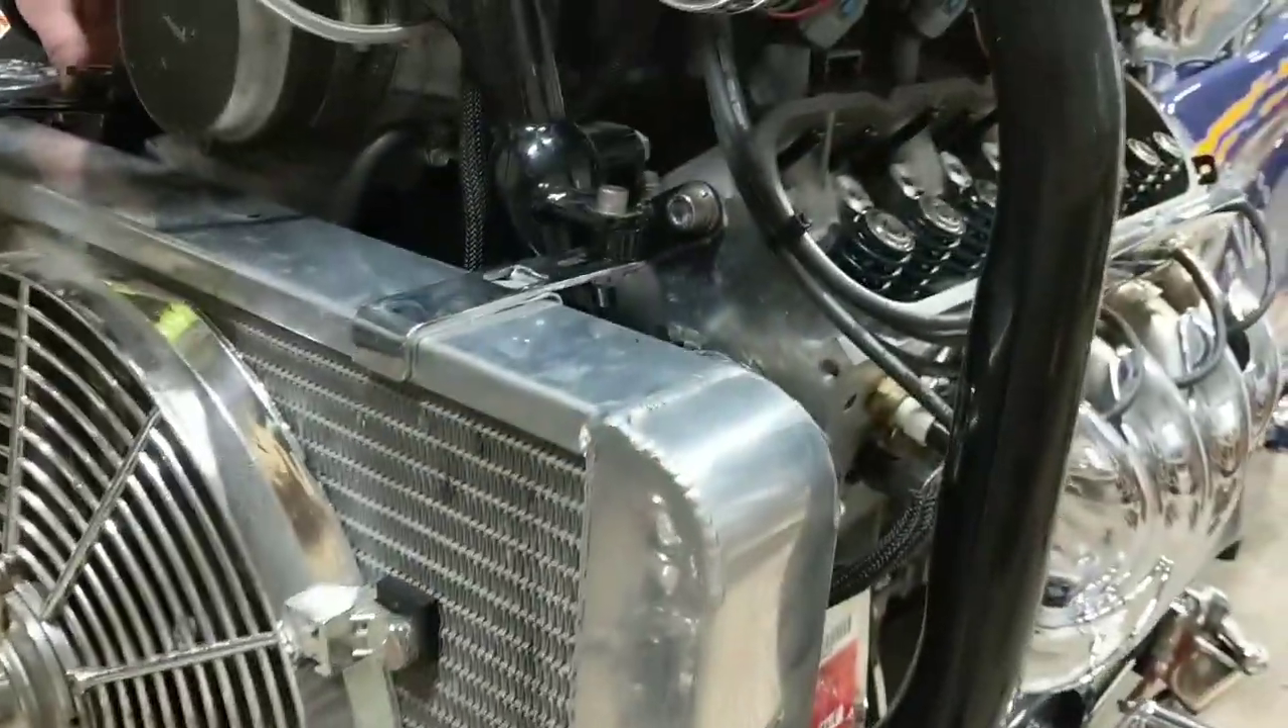Okay, our radiator is now reinstalled.